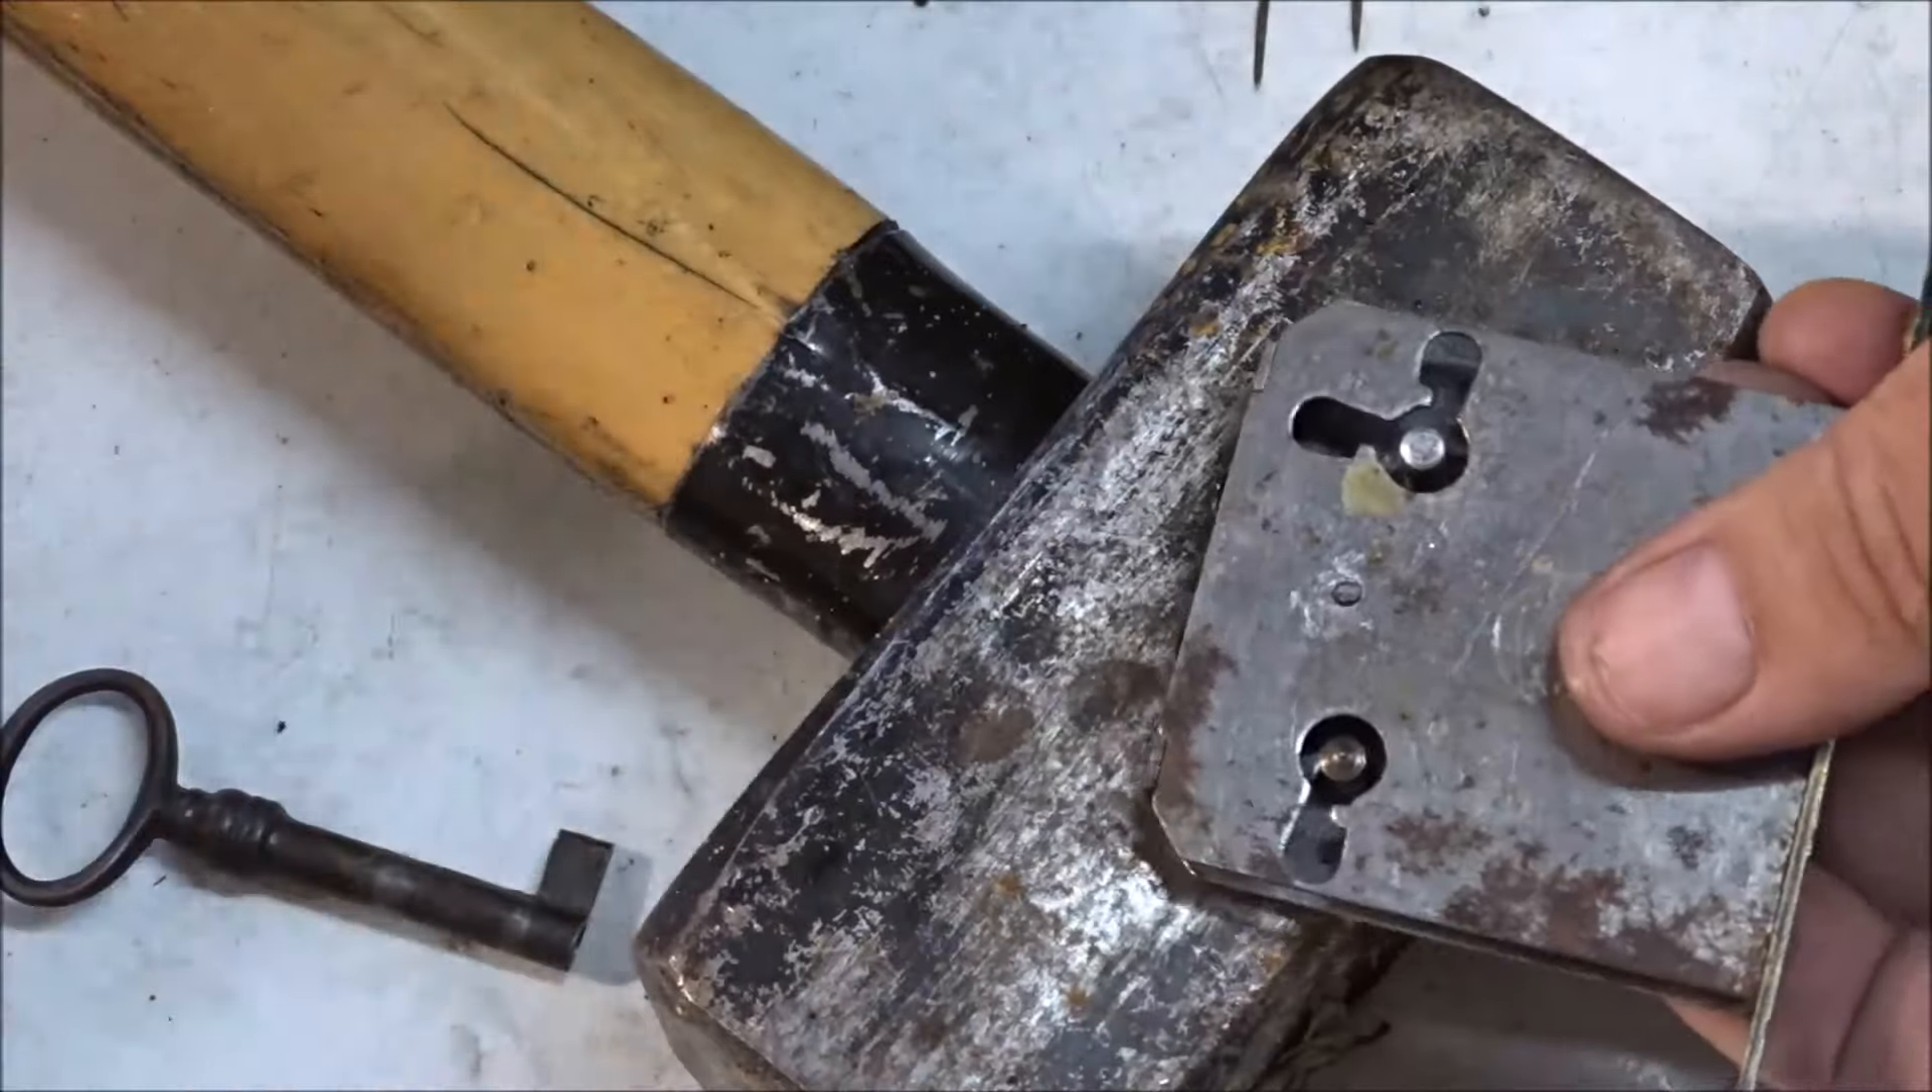So, und jetzt ist der wieder drauf. Also das Blech.